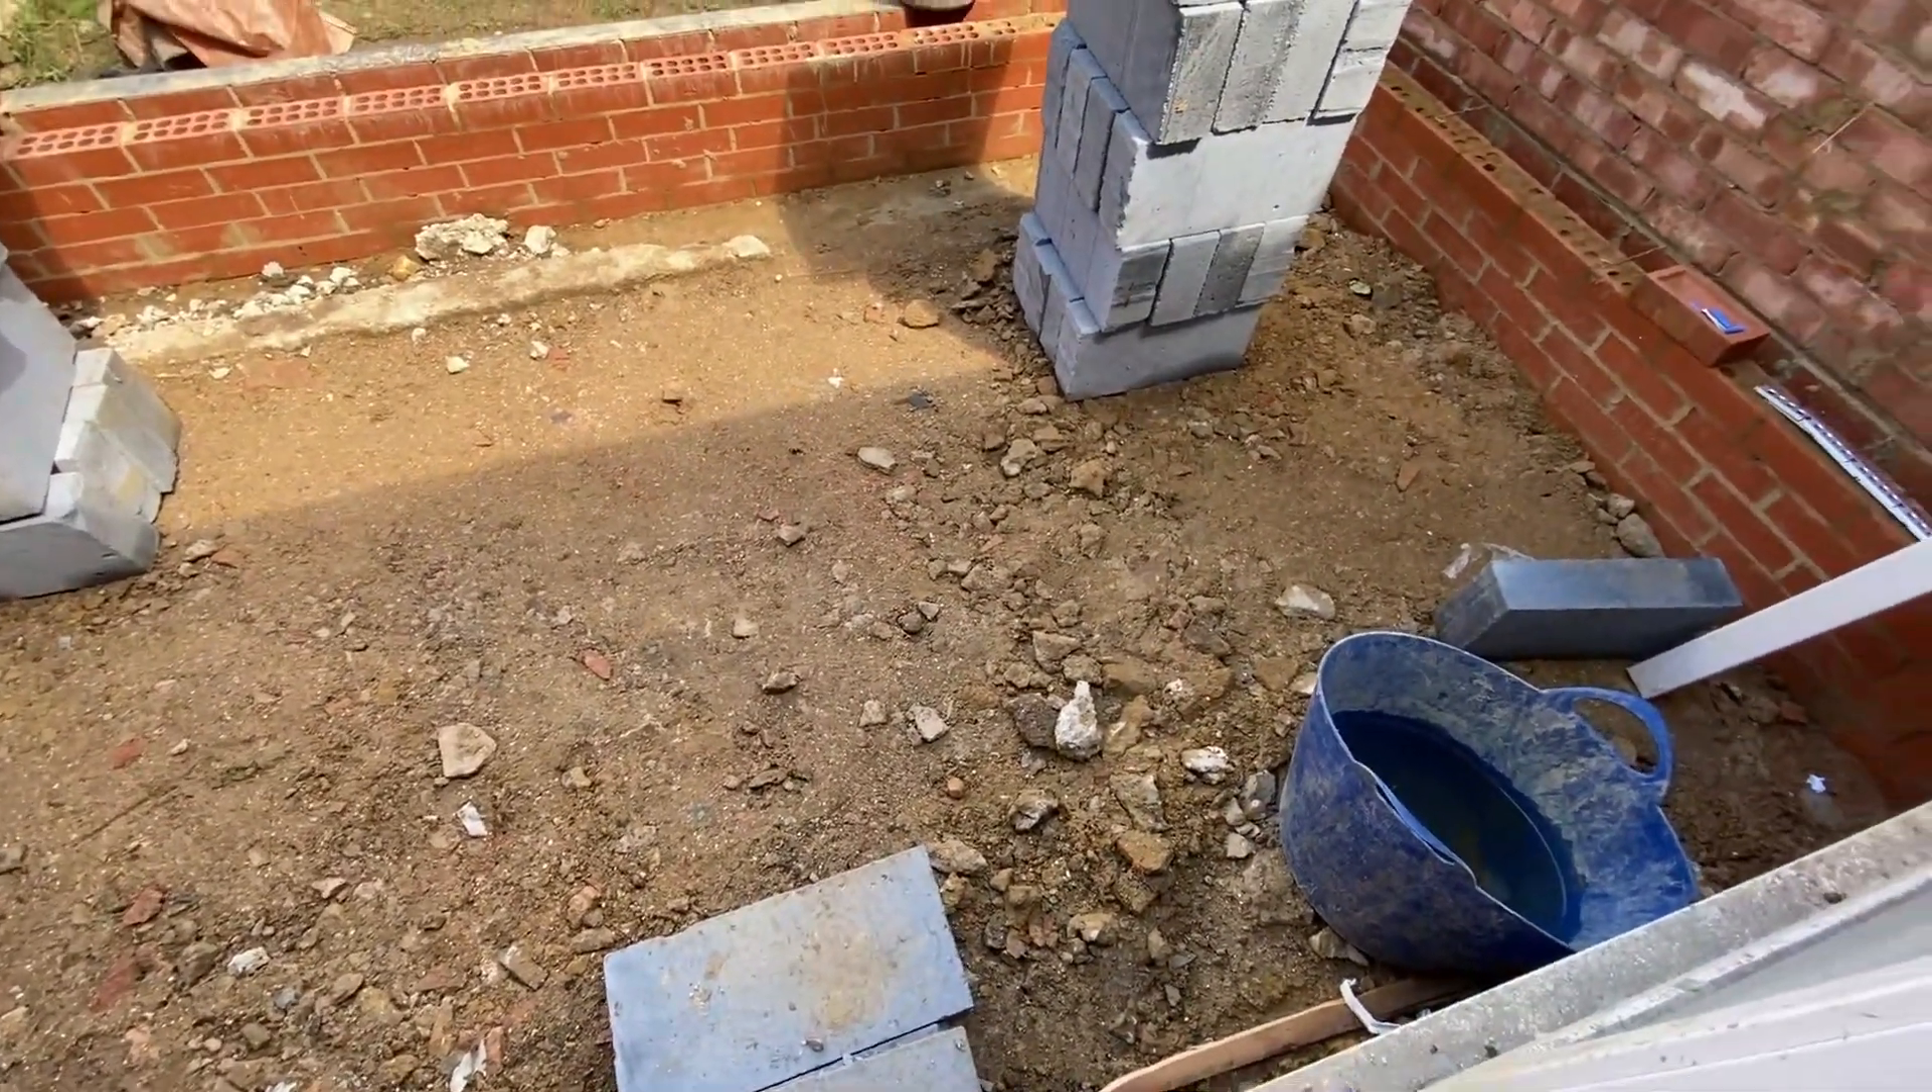You can see that we've removed all of the old patio now.